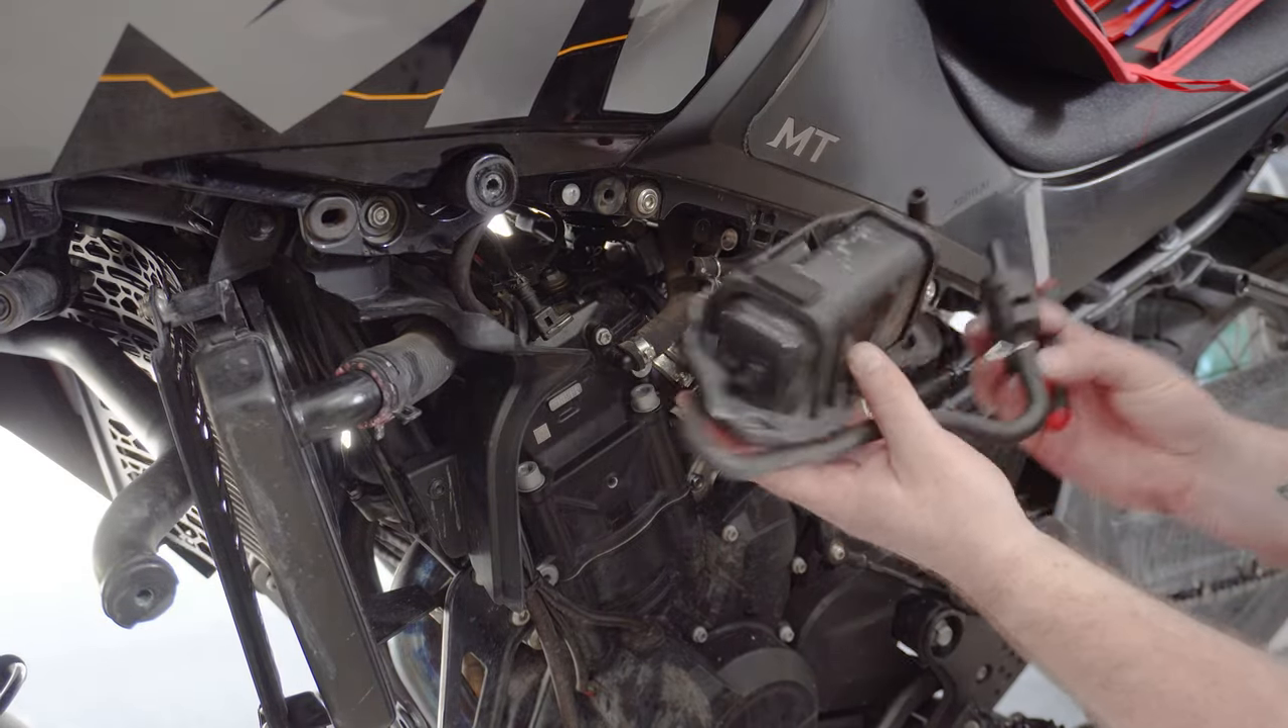And that's our evap canister off.